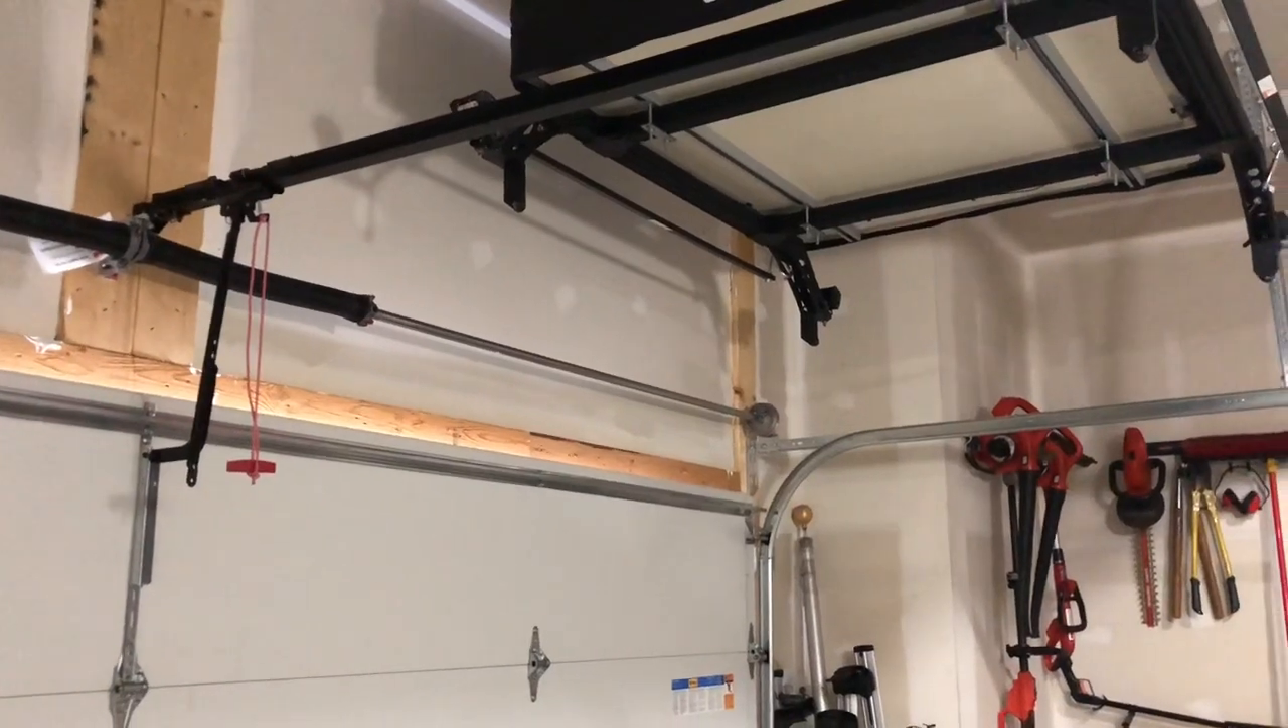You can see I got plenty of clearance above the track there for the garage door as well as the spring and all the other devices.